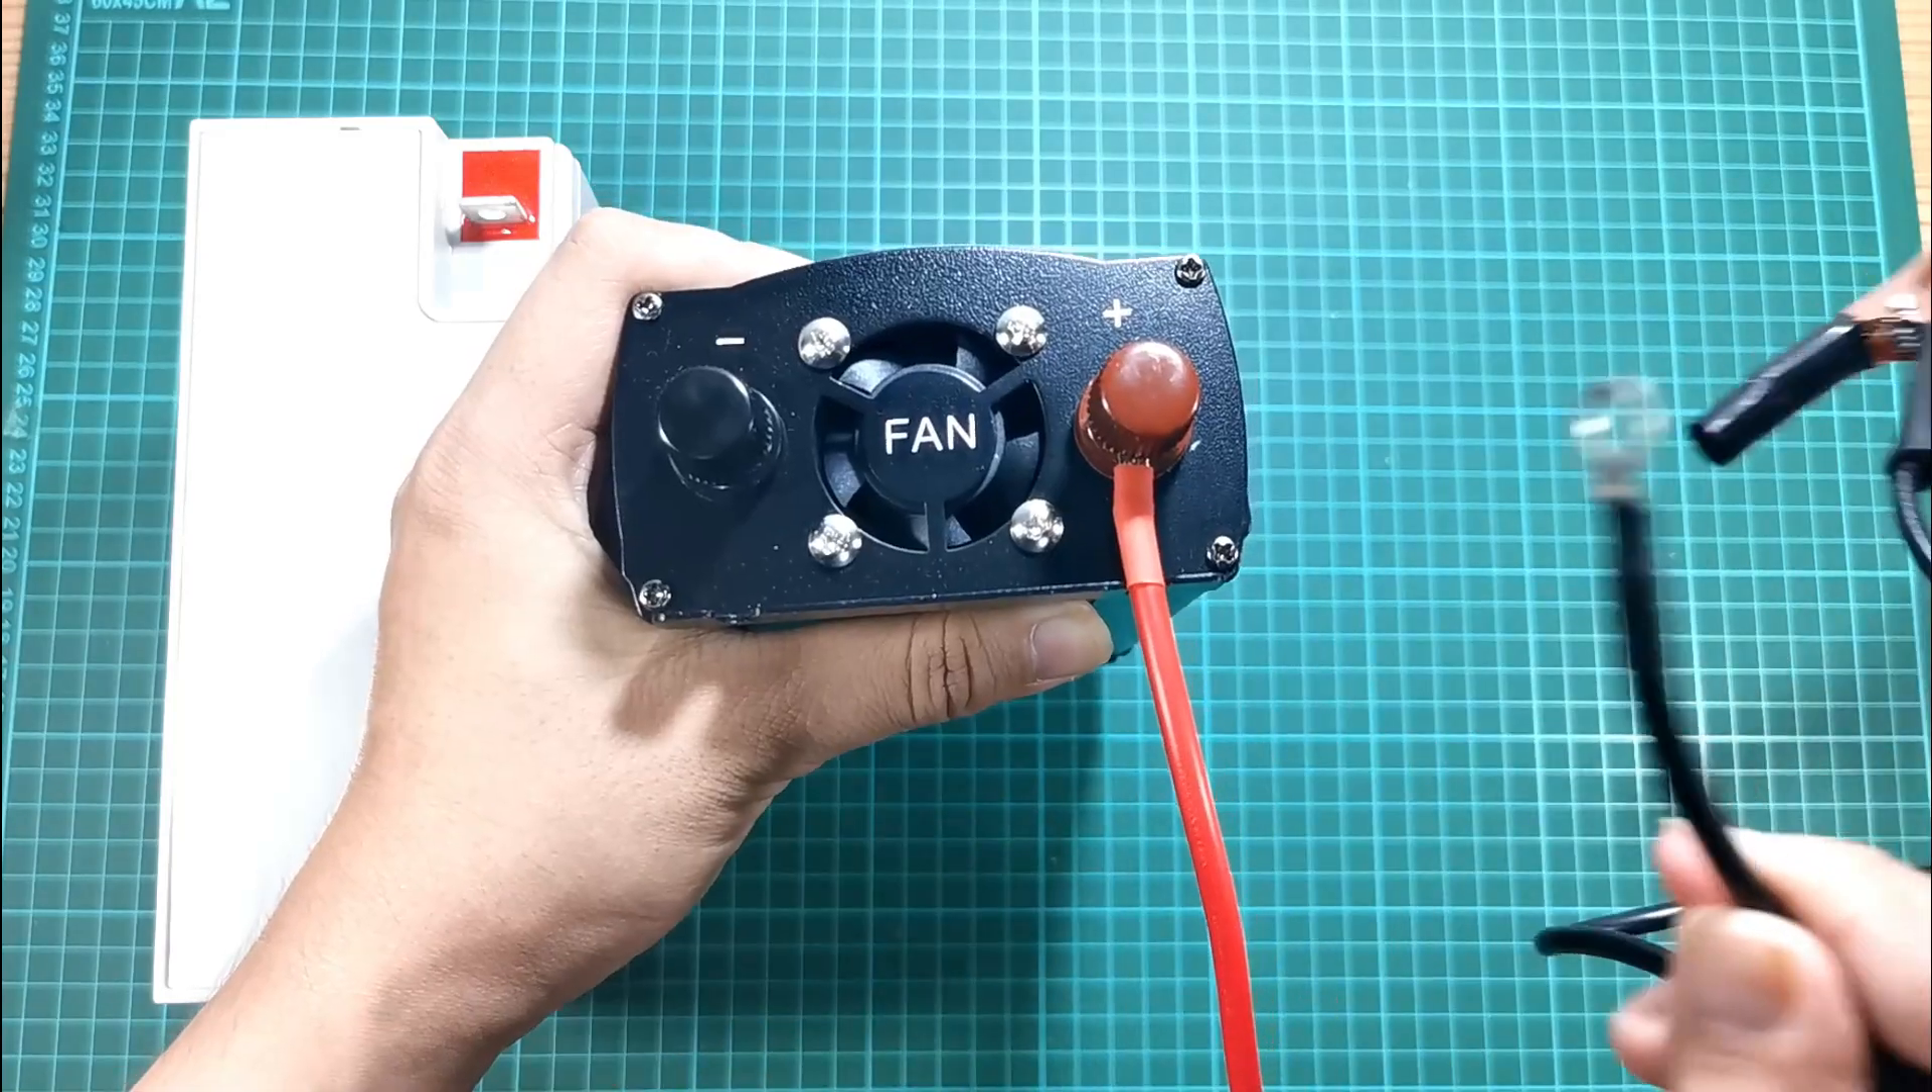Oke tuh kabel merah sudah saya pasang yang plusnya.